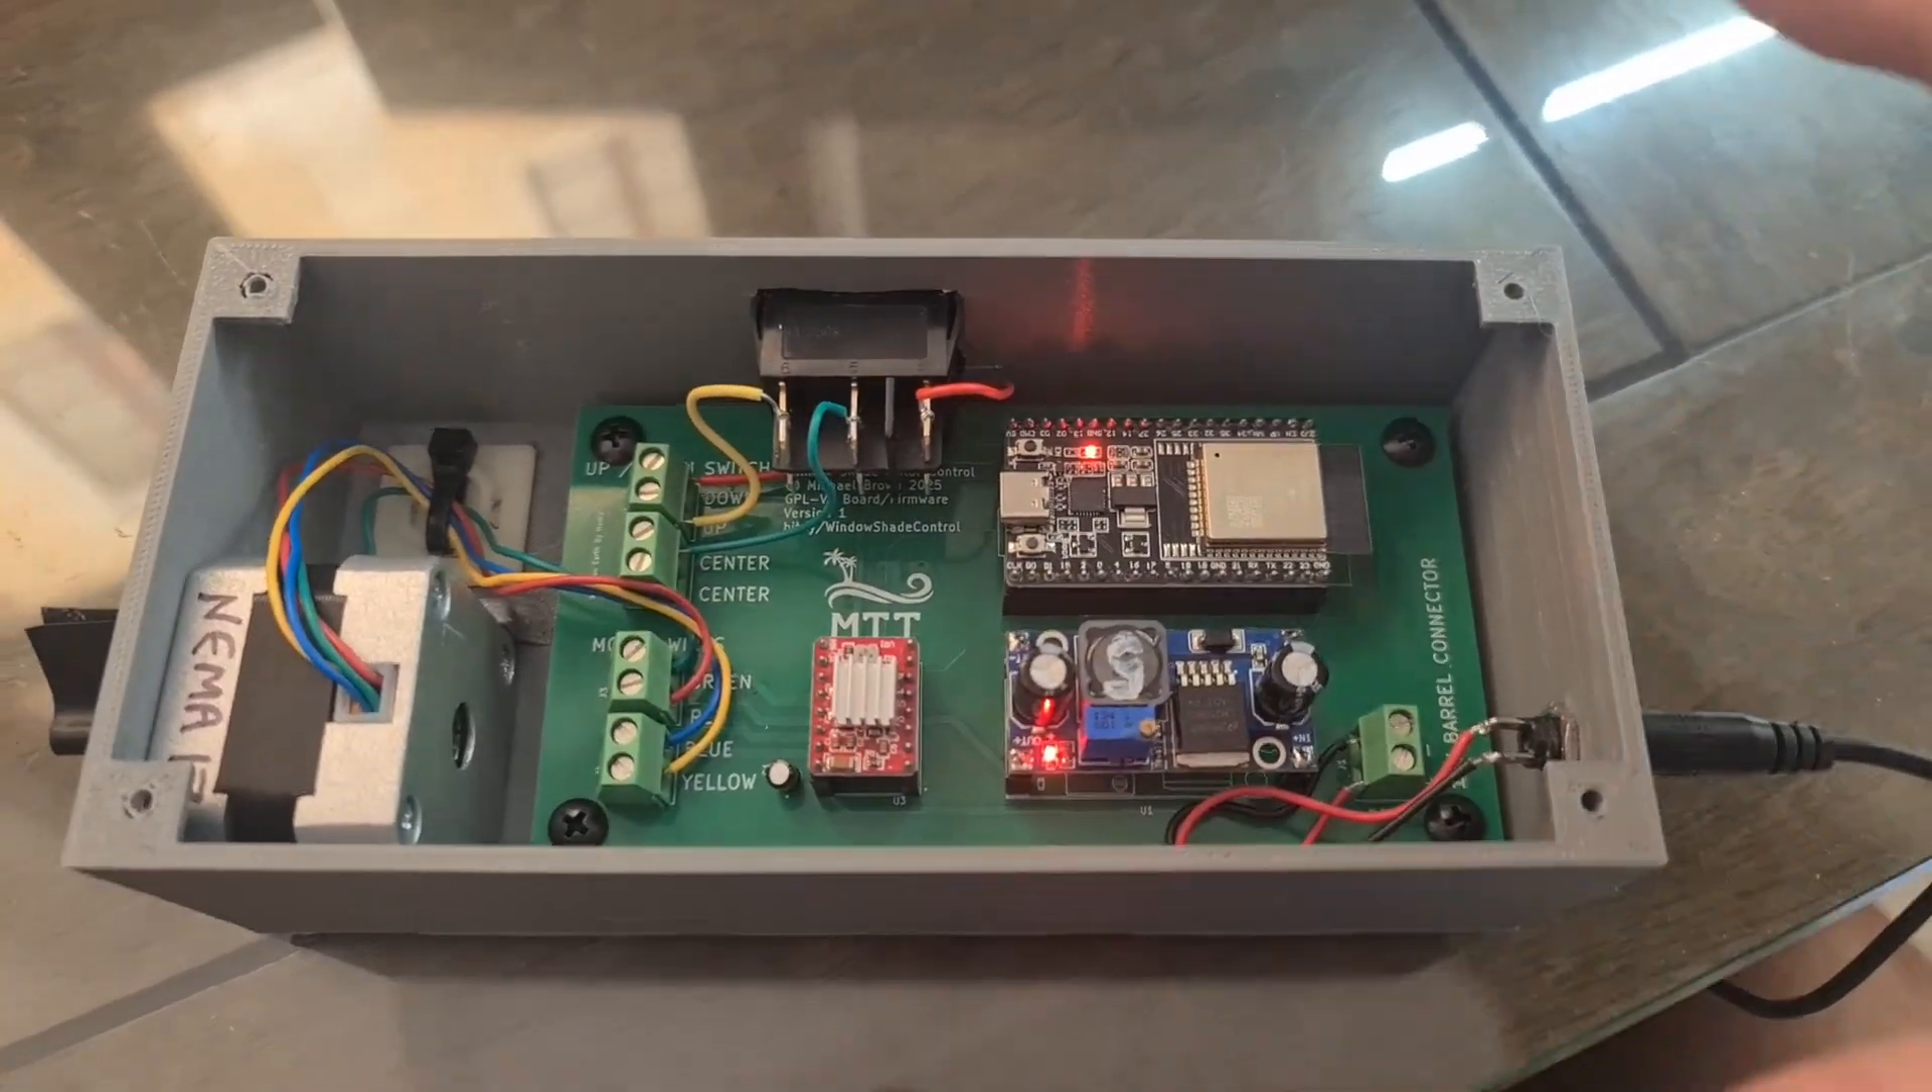All right, I've got the board installed. I've got a real power supply.